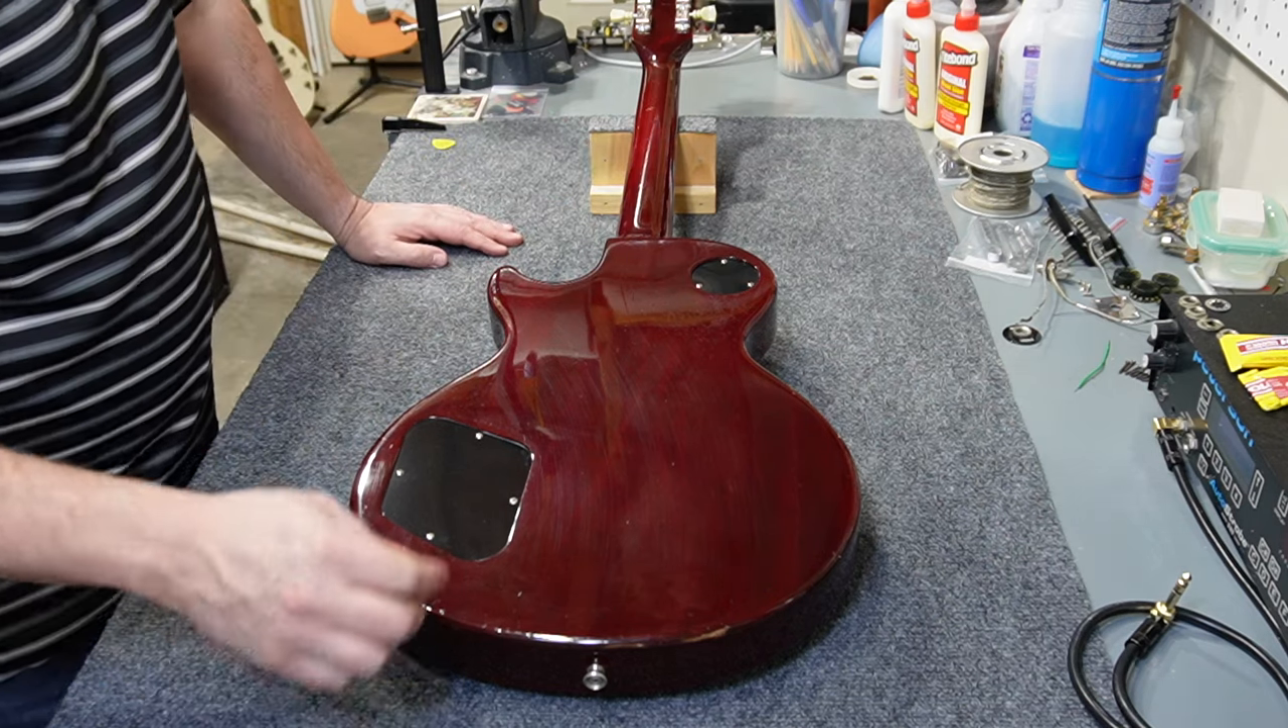I even changed out the strap locks for some more traditional strap buttons and i've got the cover plates on and it's really been a fun project.